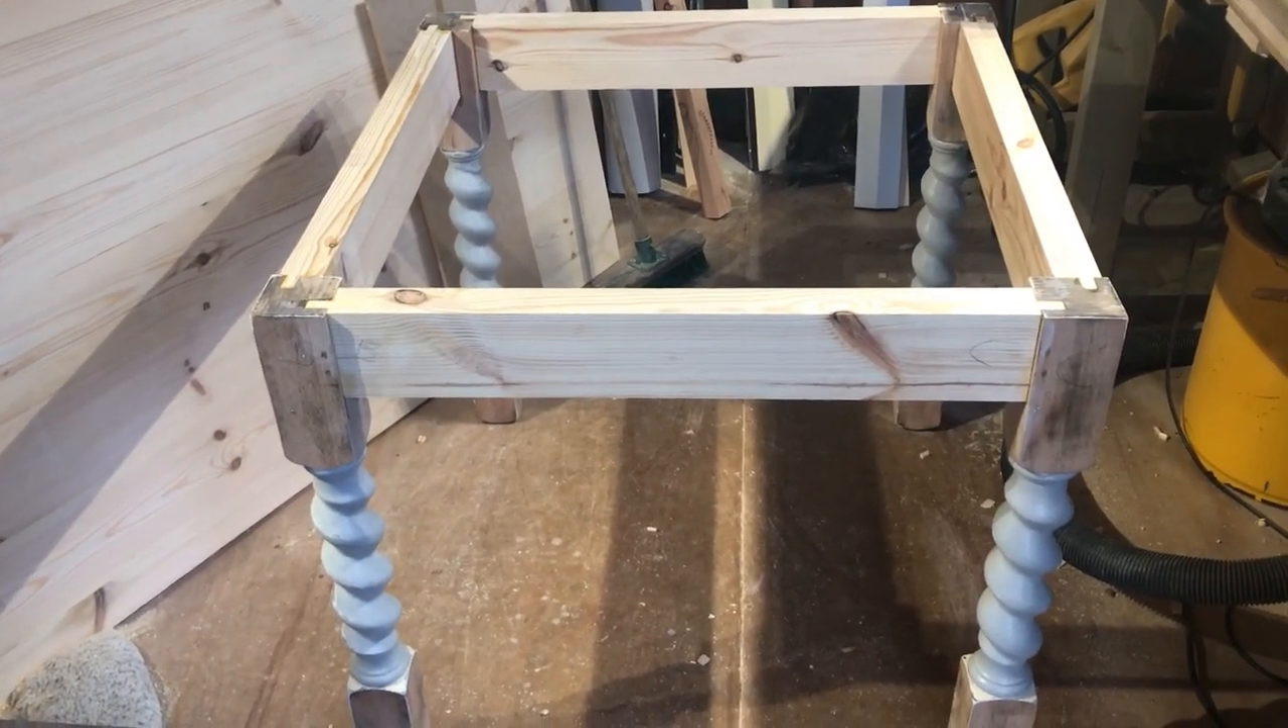There's the table base that's starting to come together see the legs.